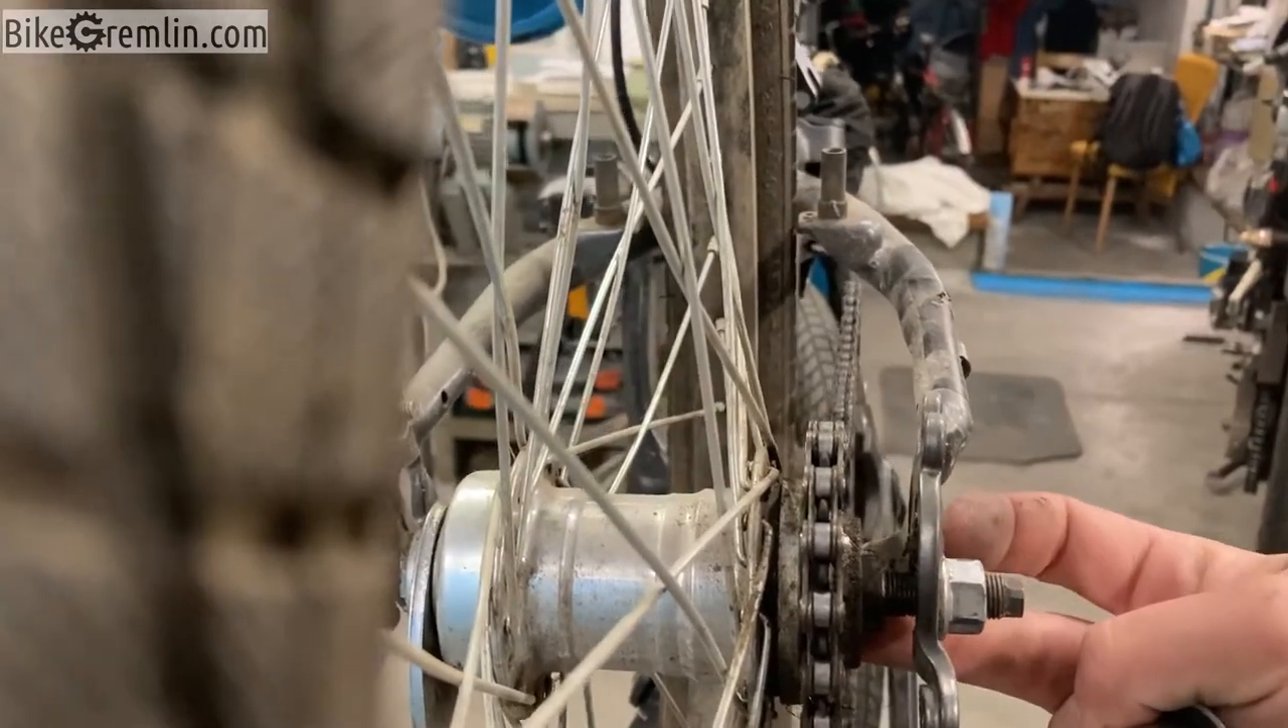See this amount of space between the dropout and the hub, the hub flange.